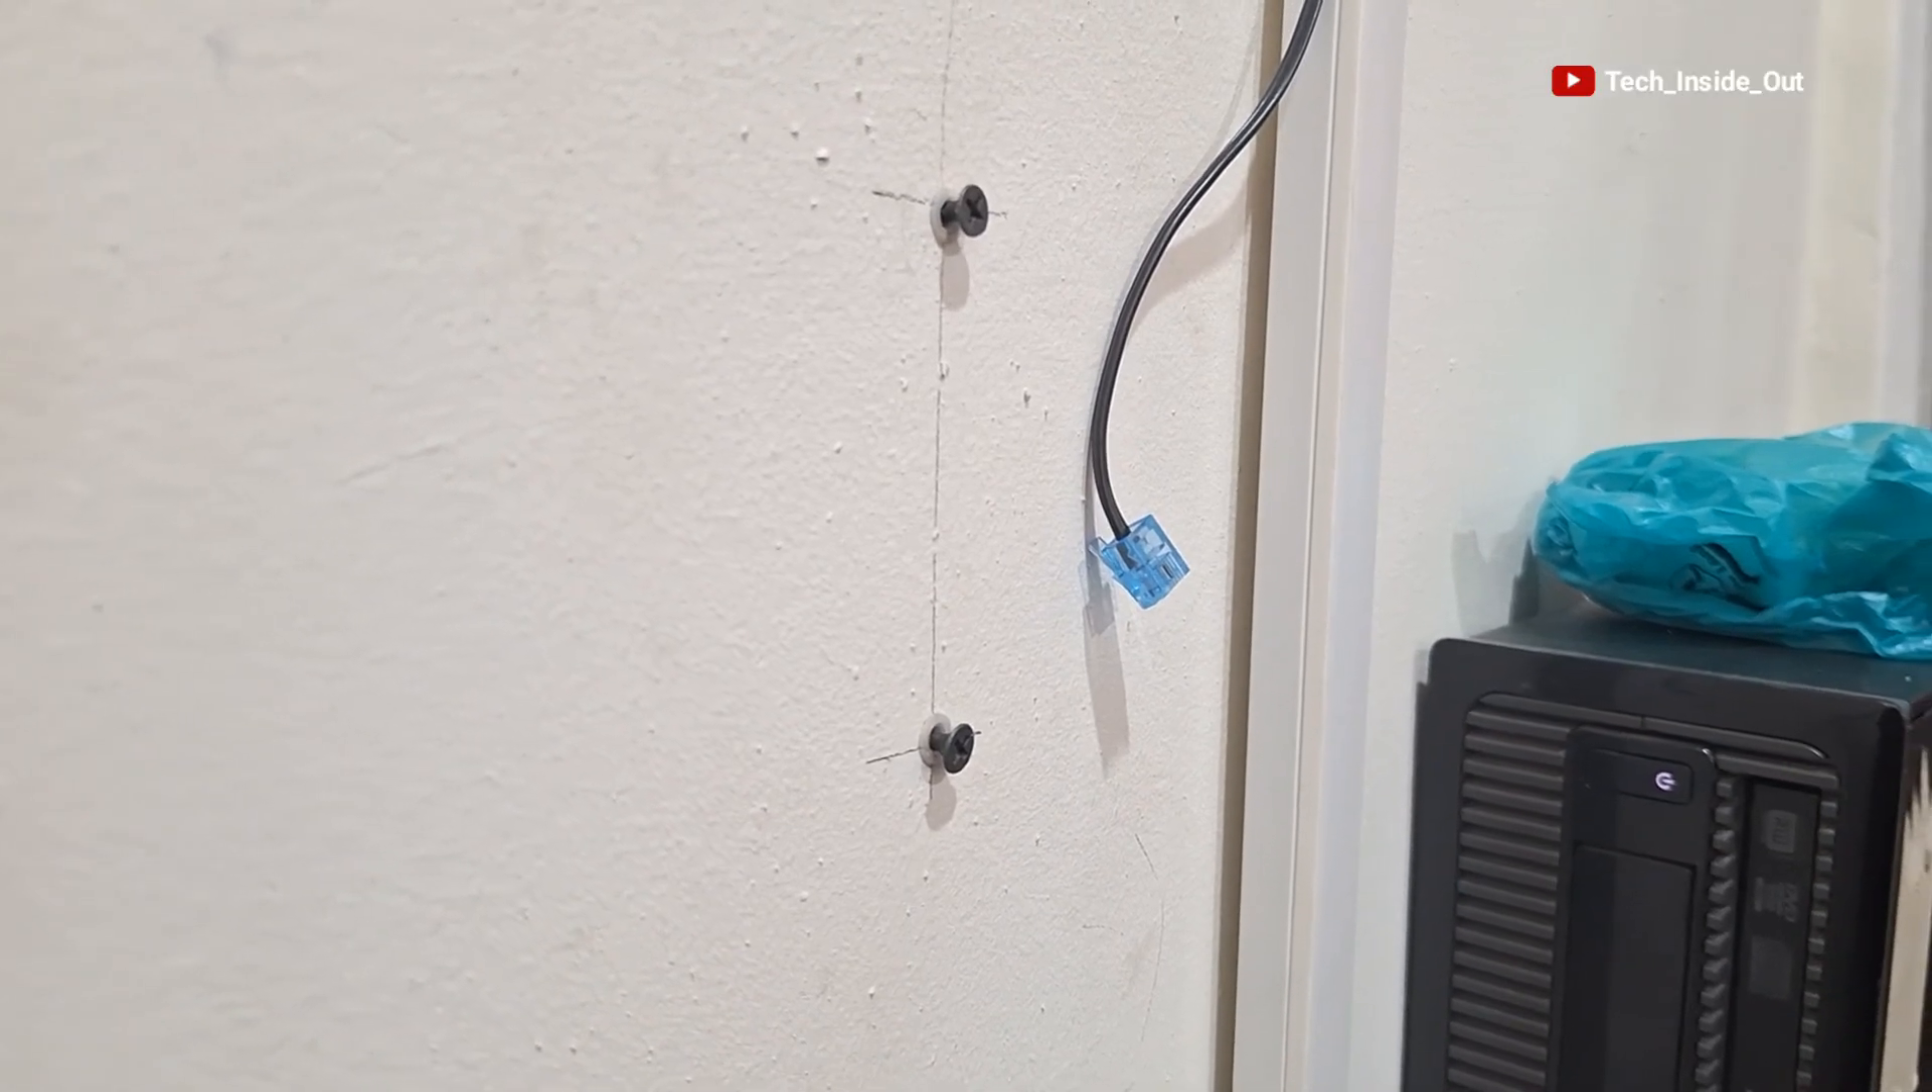So those are the screws i have driven so far for hanging the telephone.